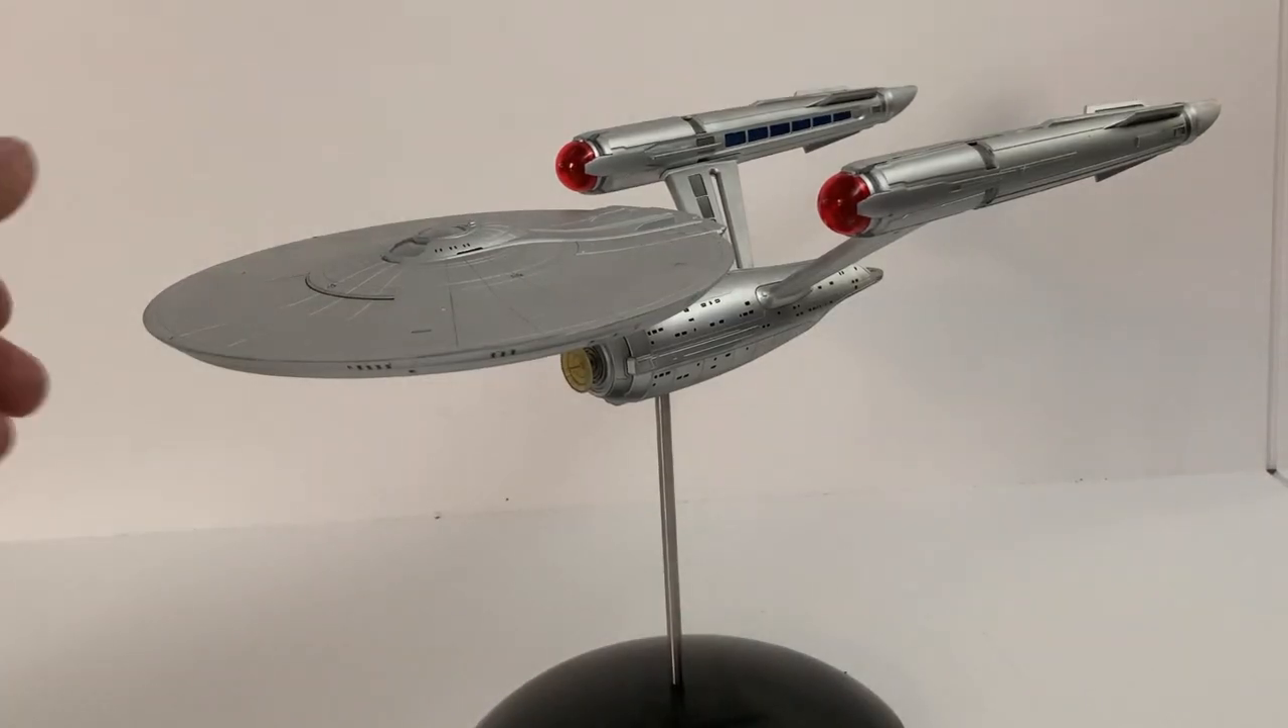All right now that the ship is glued together we have our first look at the model kit completely assembled and it's a good looking ship.